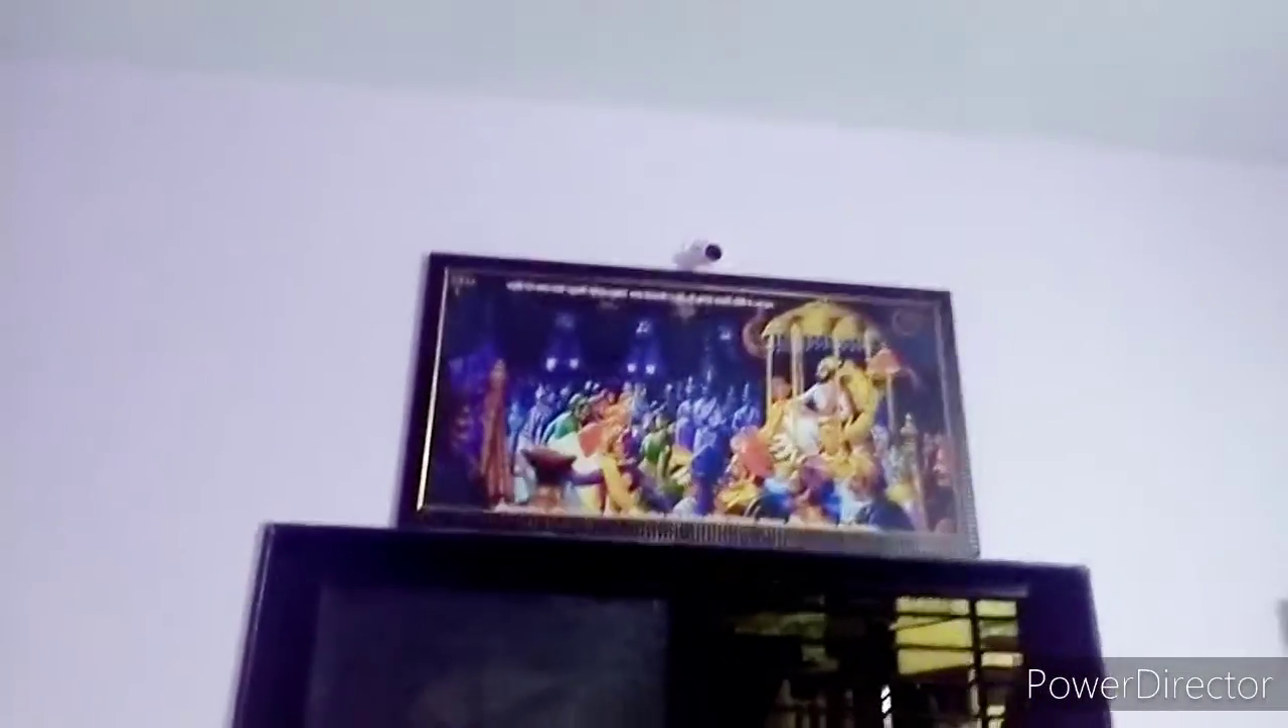तो यह देखें इंडियन जुगाड़ करके हमने यह फ्रेम यहां पर लगा दी है।